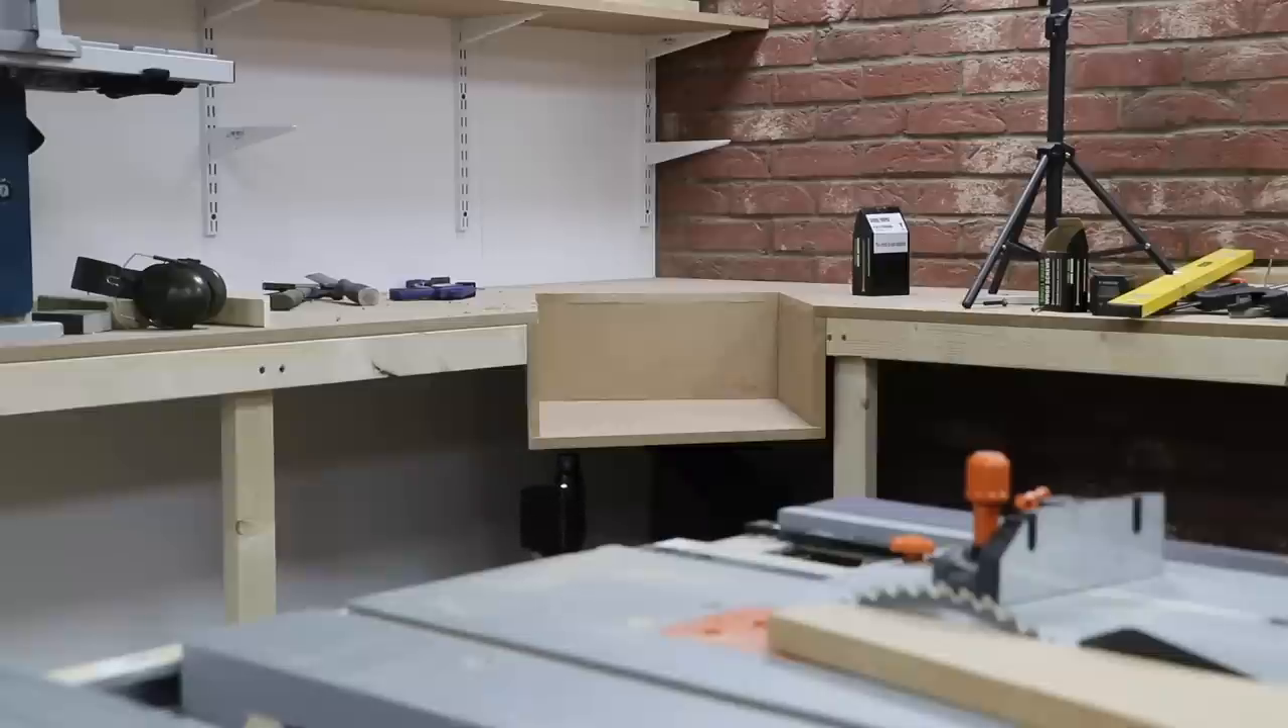The box section I'm making is essentially hanging from the top of the workbench but eventually I'll have a couple of legs underneath it just to give it some support.